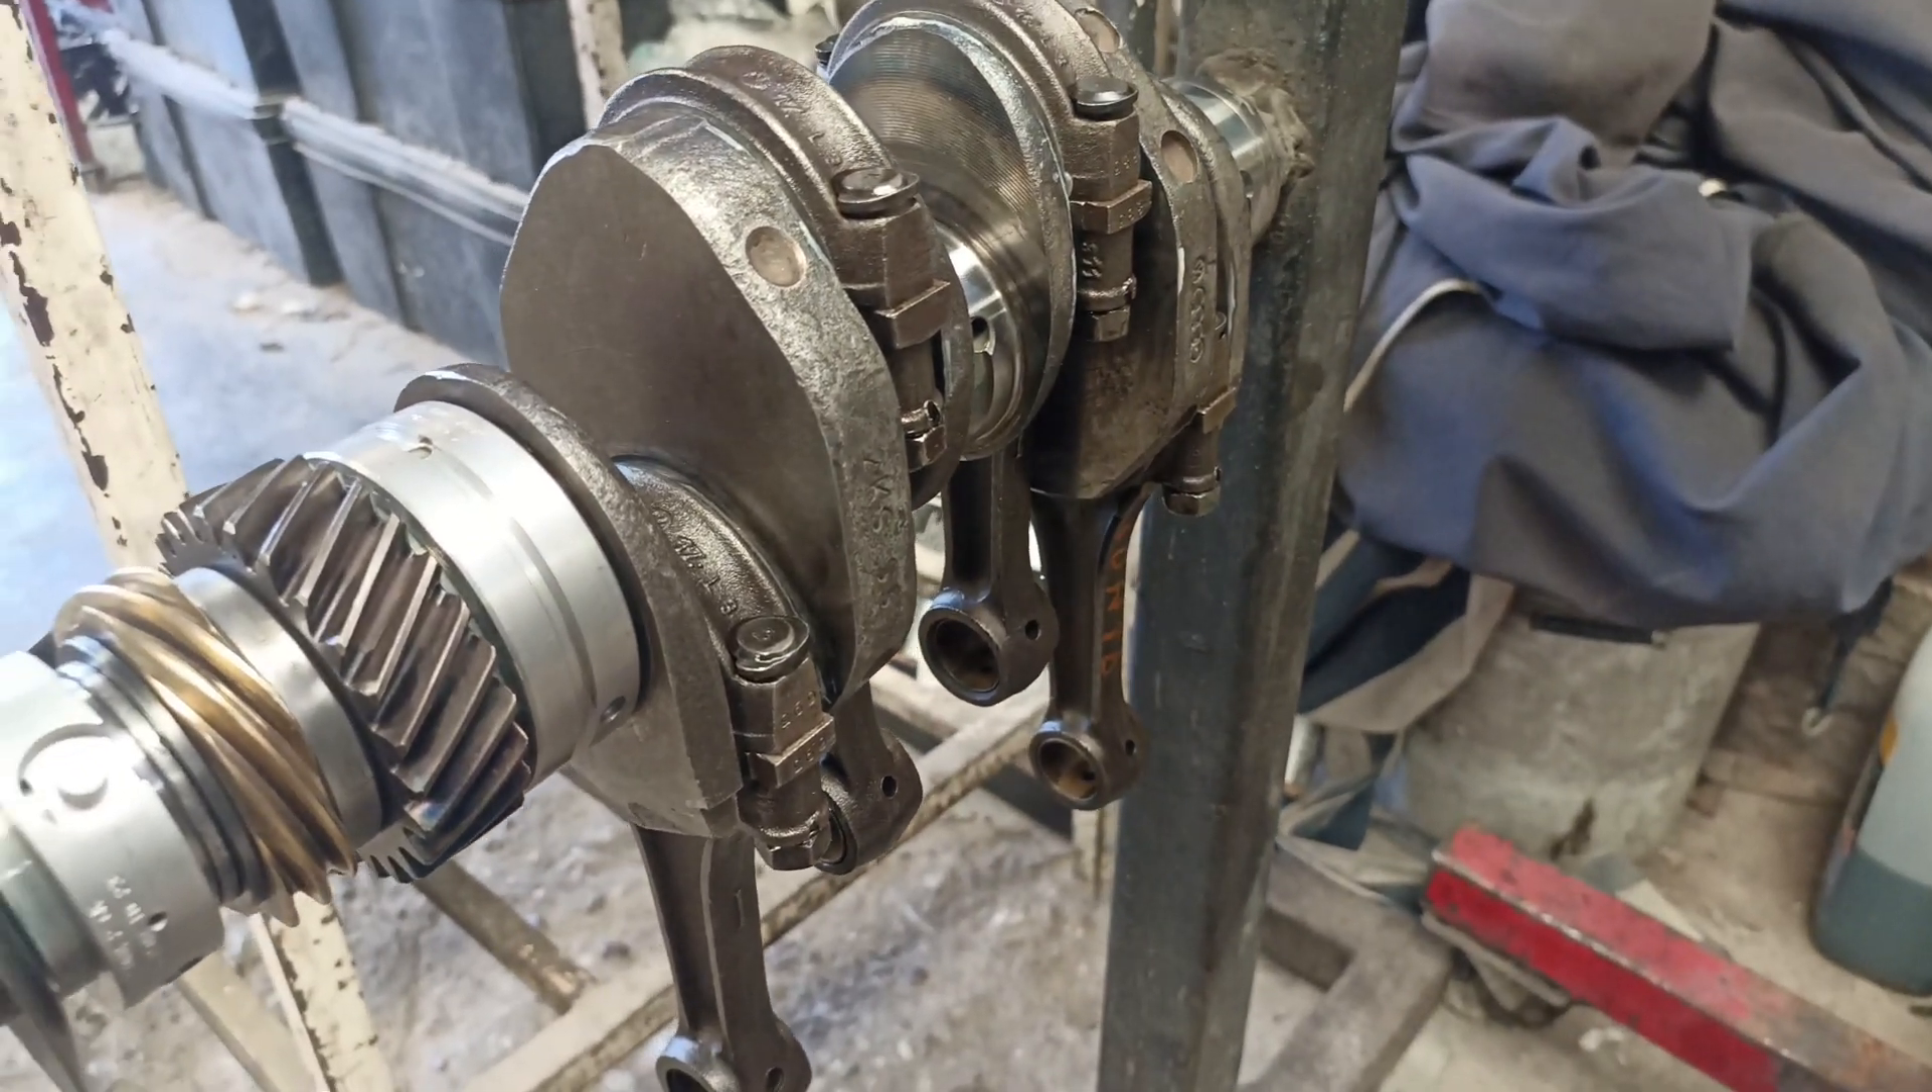Aquí está ya armado Lo que son las bielas Con sus metales Ya las terminamos De armar.